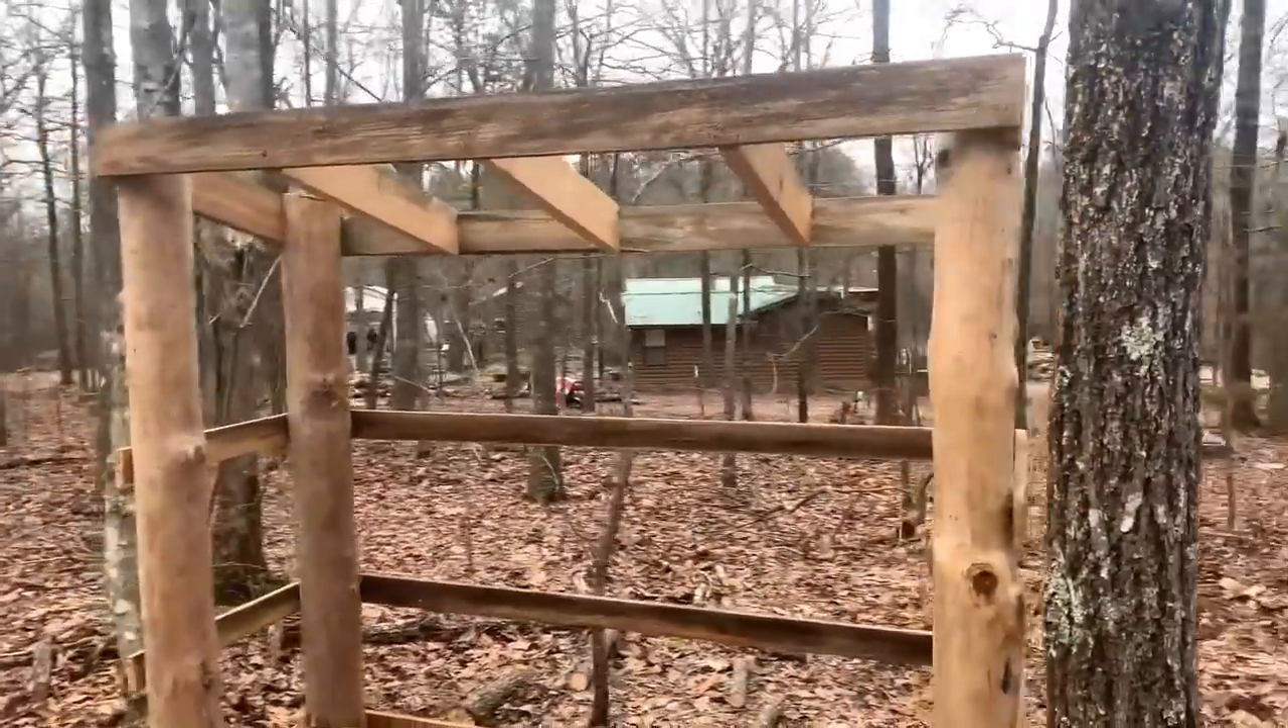Well I got the woodshed pretty much done except for the siding and the roof.